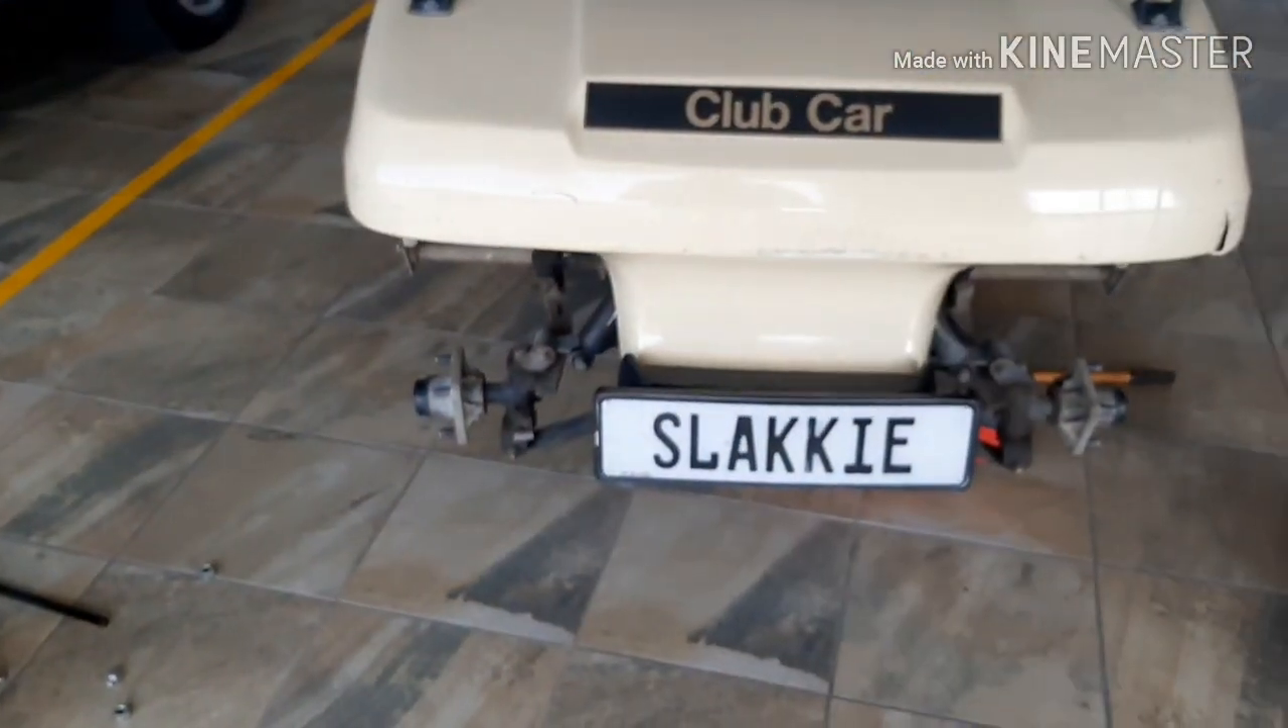Okay, so both front wheels are off now.